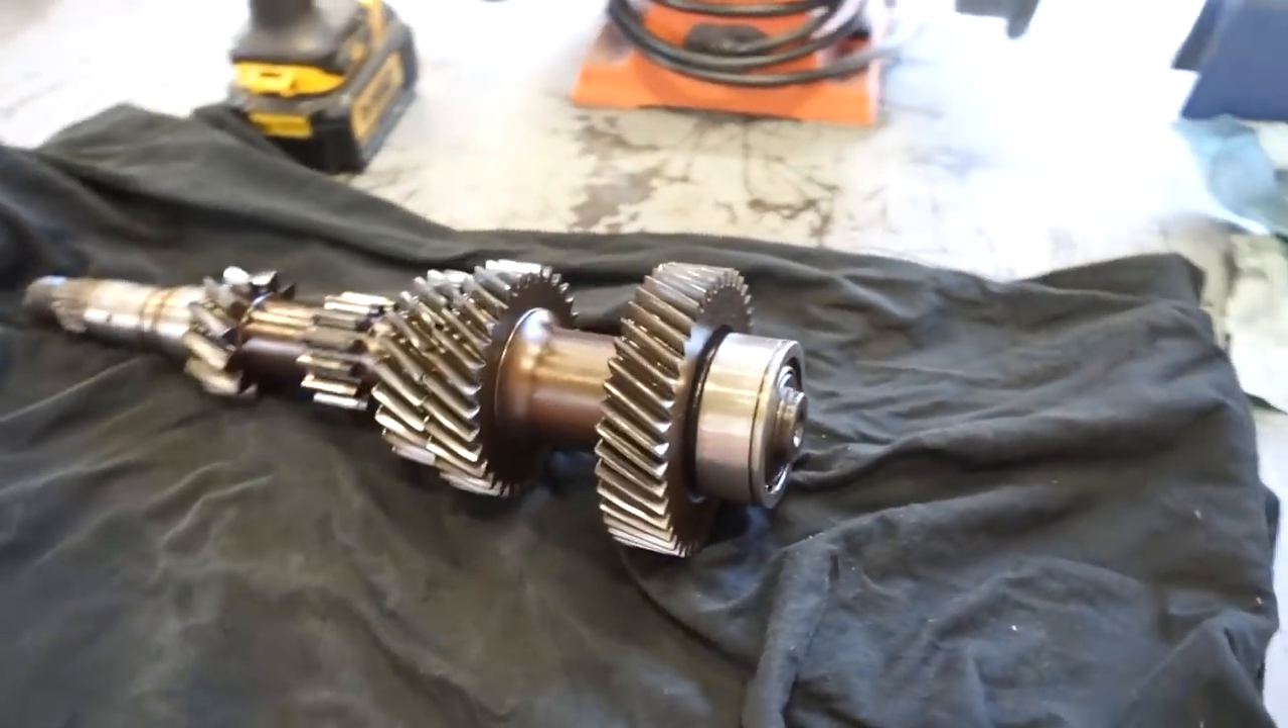The last bearing we need to remove is the bearing on the end of this shaft here.